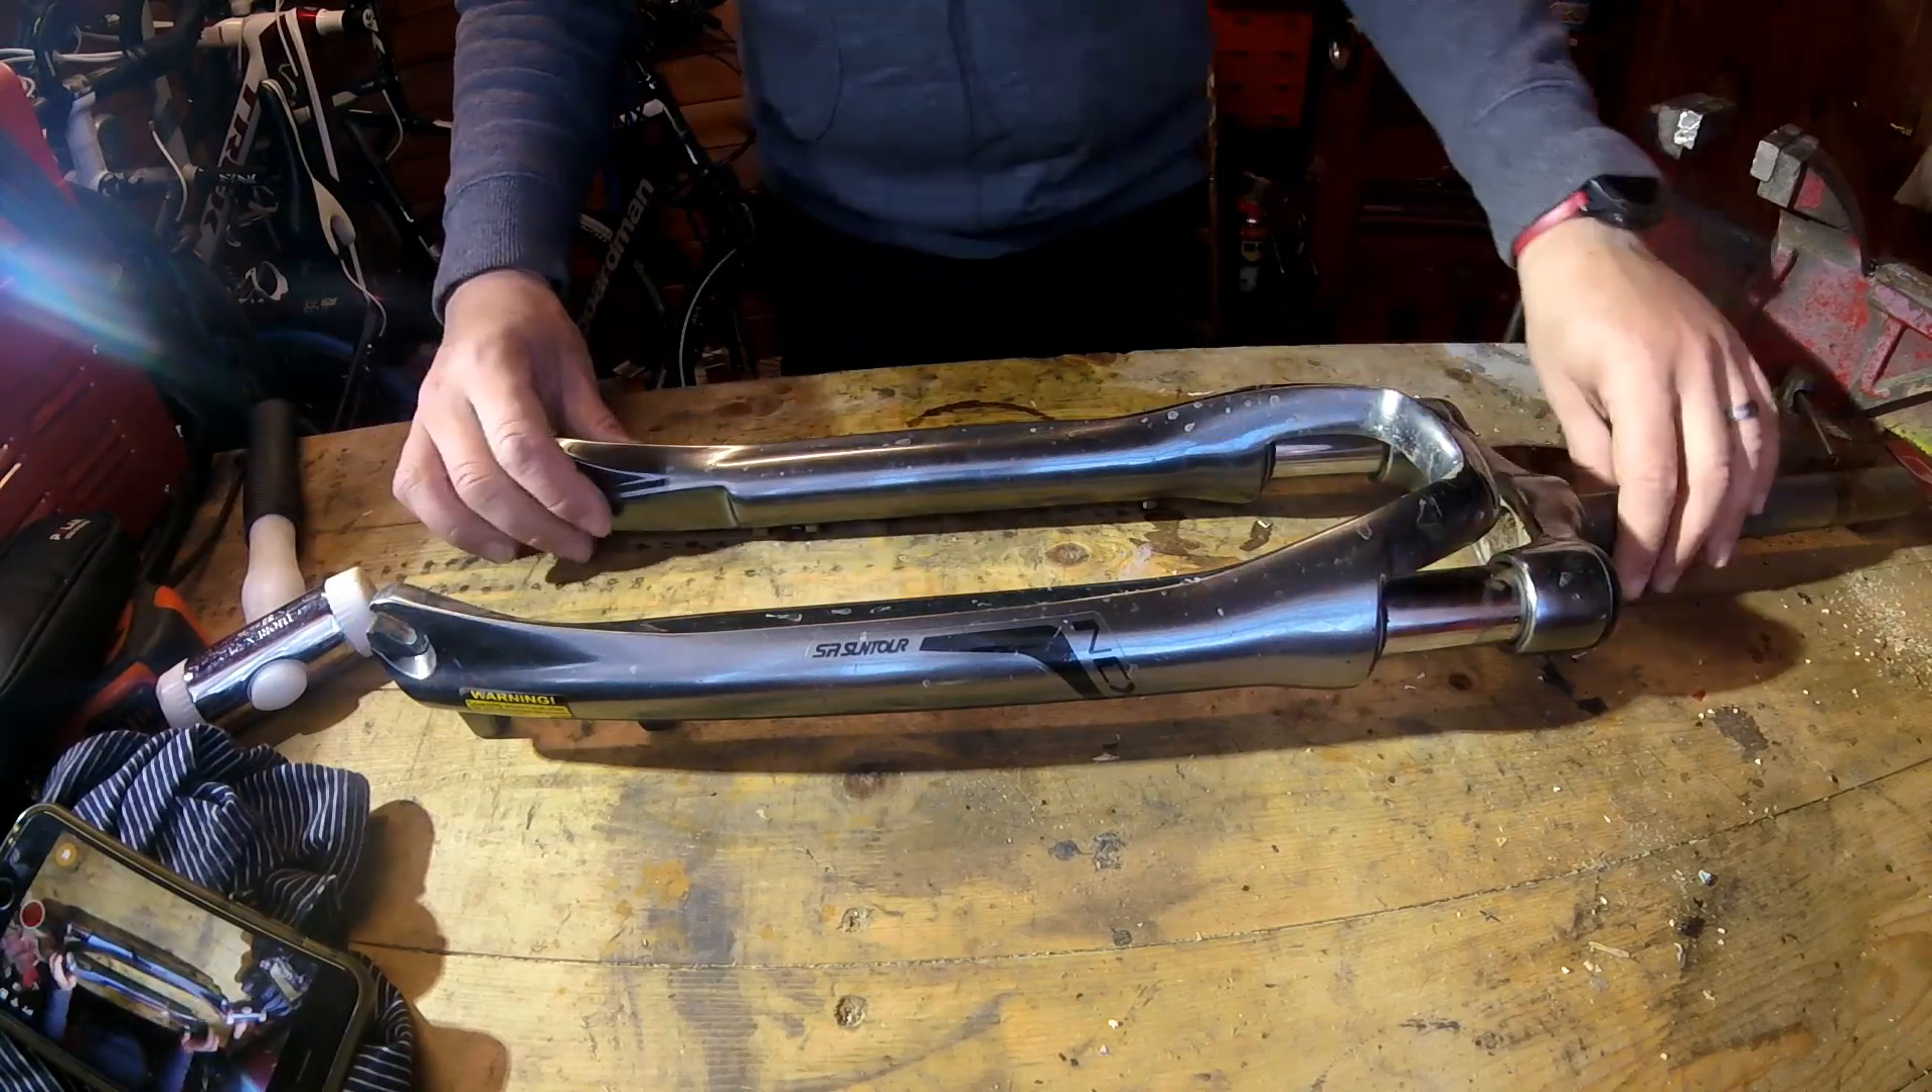Here's the old suspension fork I've just taken off of my hybrid.